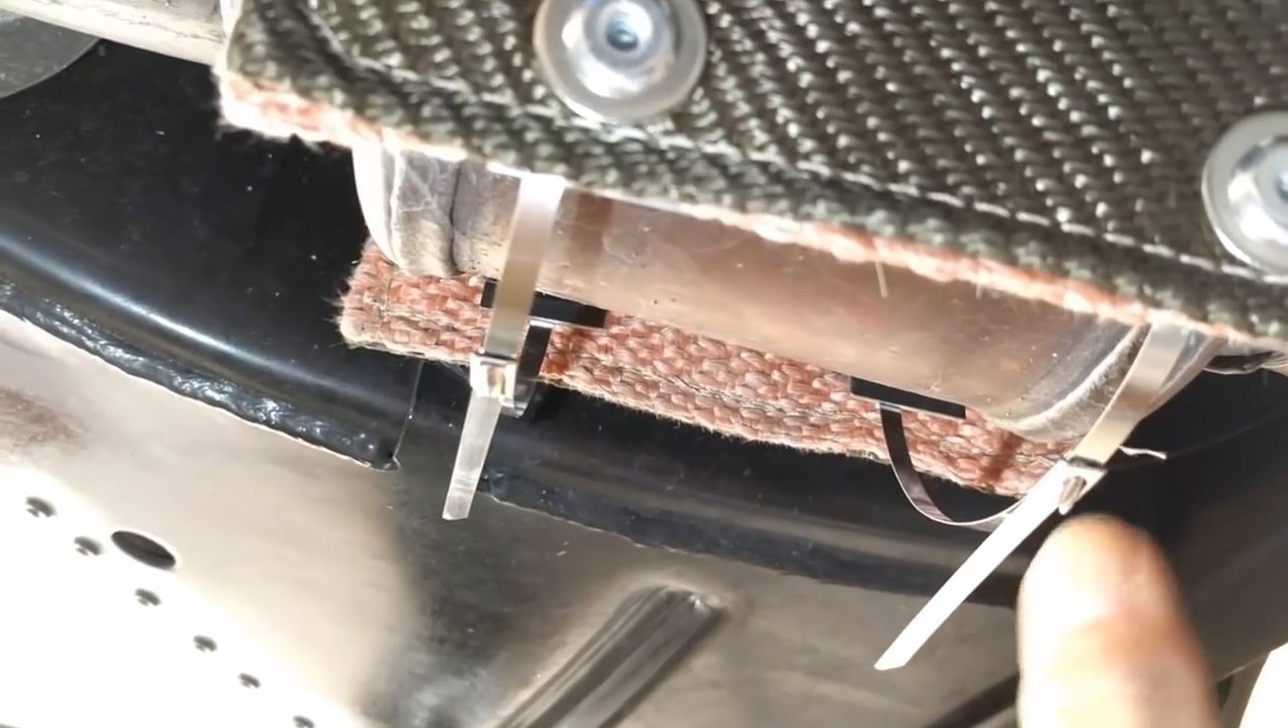Okay, so now I've started to fasten the tie wraps, the steel tie wraps.